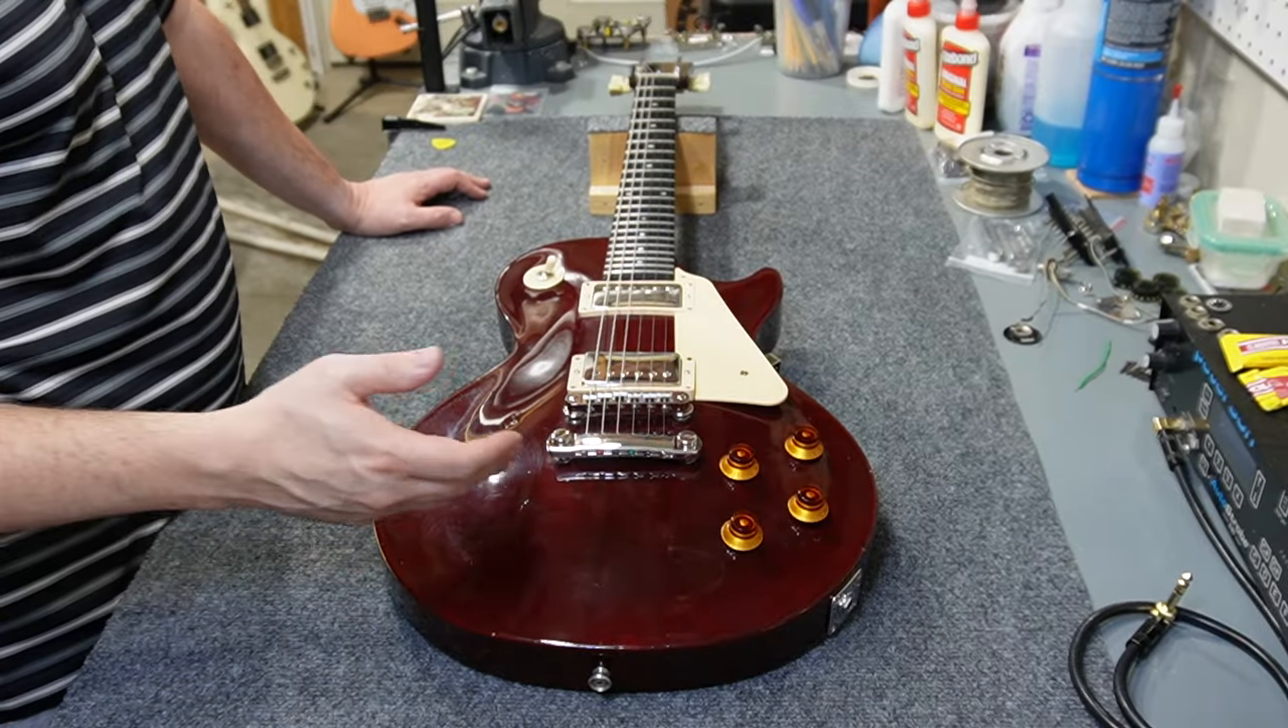I've got the knobs on i've got the pickguard on got the strings in place set the action.